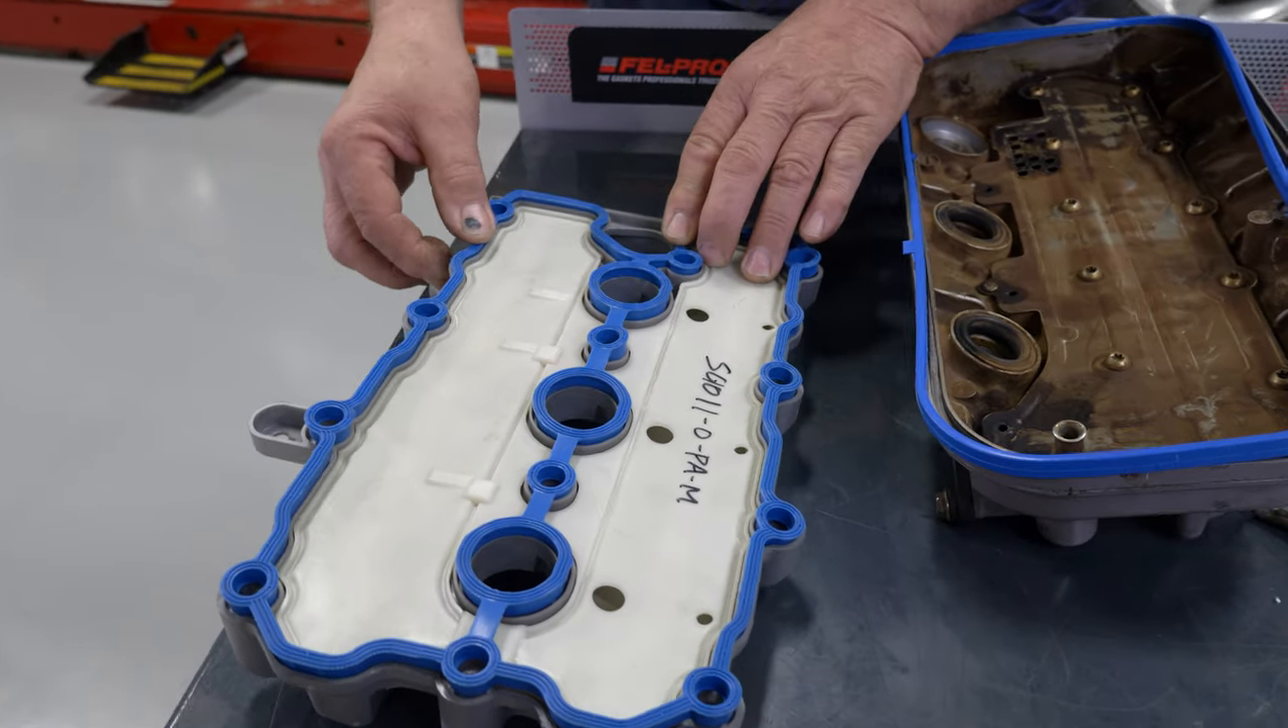So this gasket is pretty self-evident, you can see it fits right around the cover, it drops right into place, and all you really need to do is just push the gasket down into the groove.